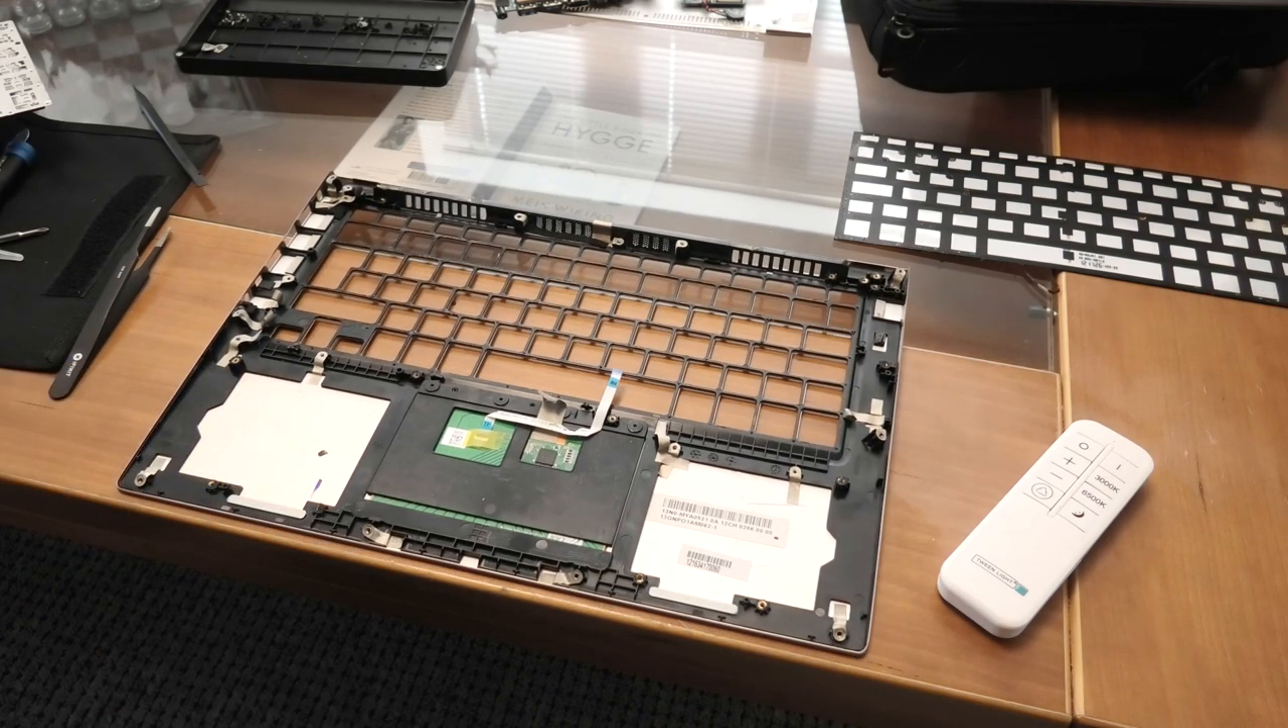And you can see I managed not to take the touchpad out that is still in.